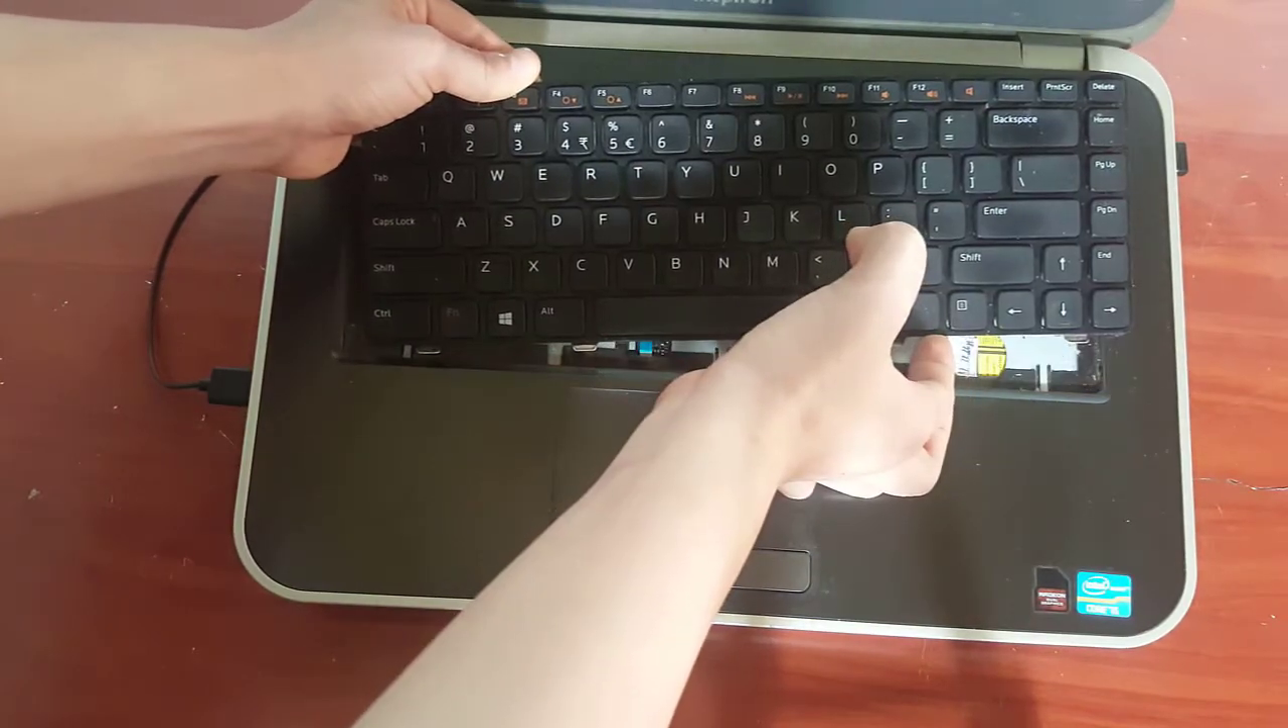Bravo you've got that laptop keyboard open.